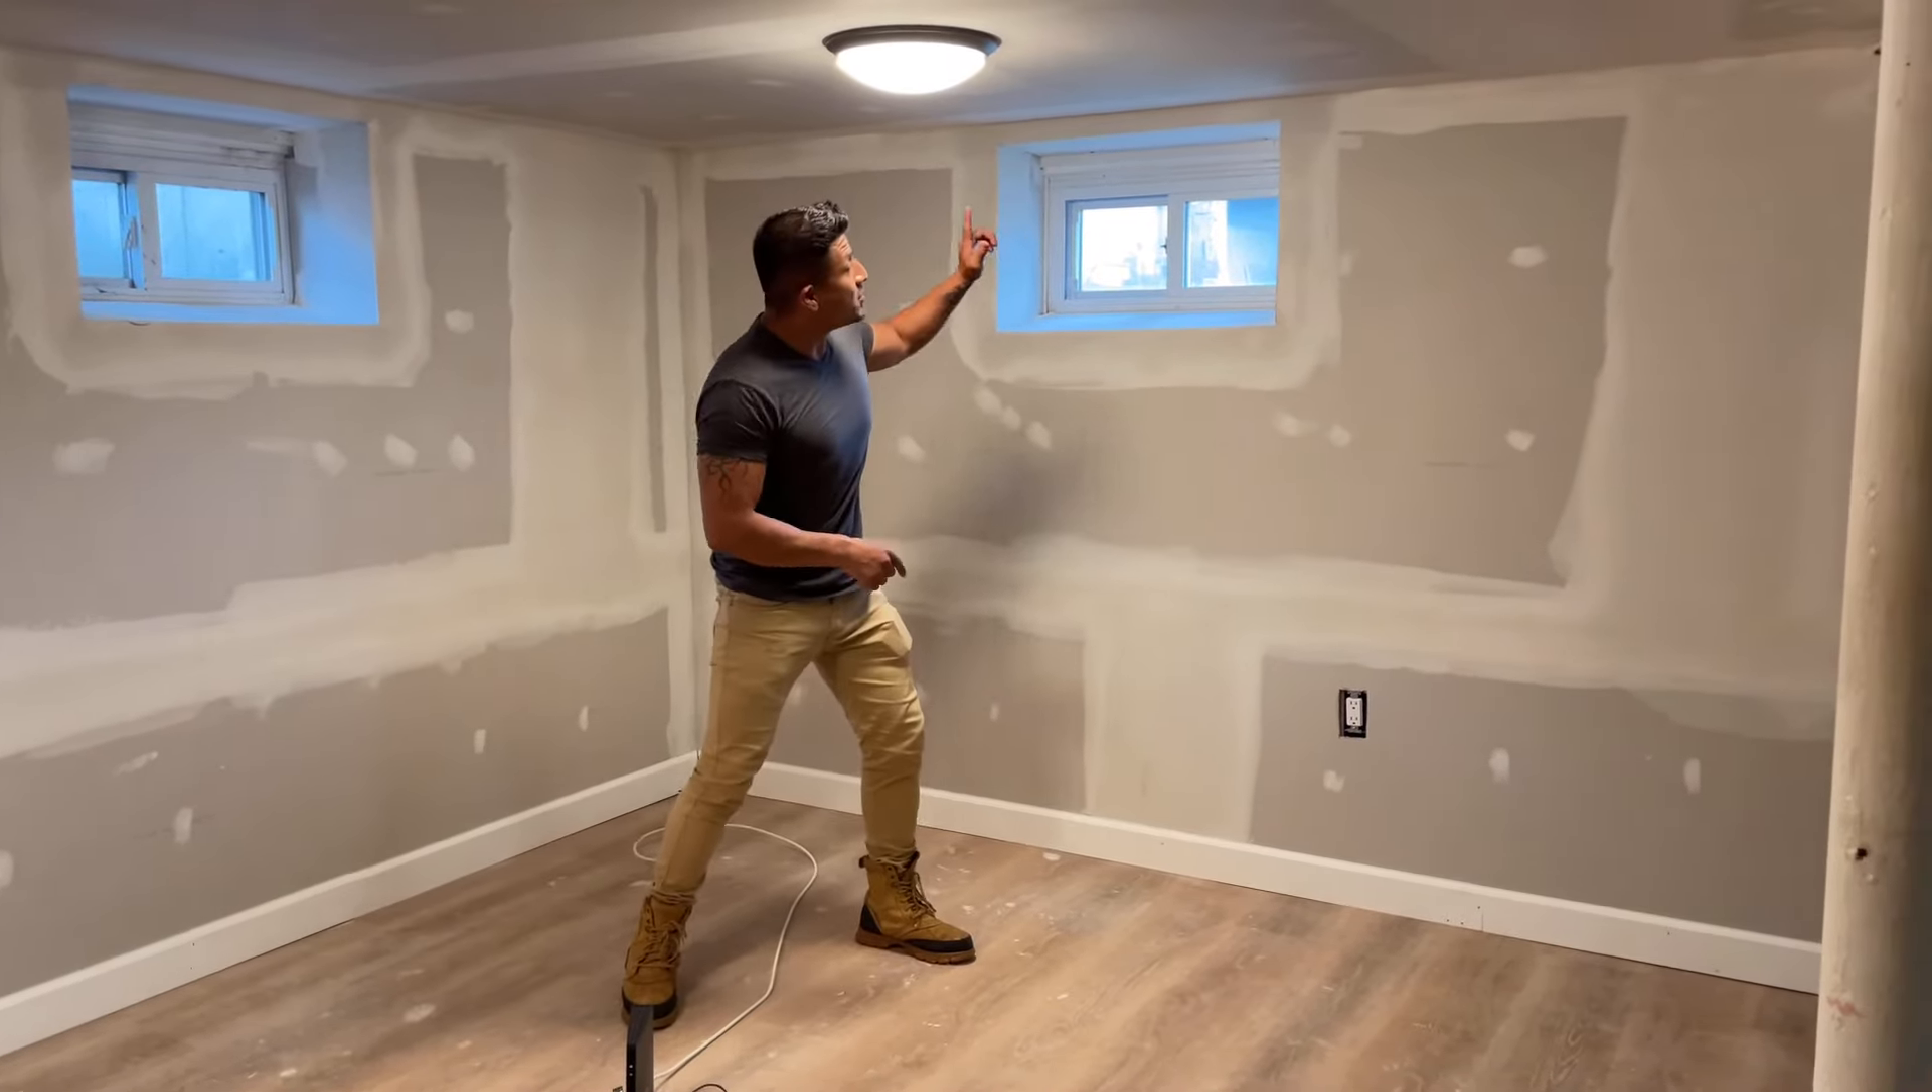We still you know we got the base down we still have to put the molding around the windows but that's for another time.